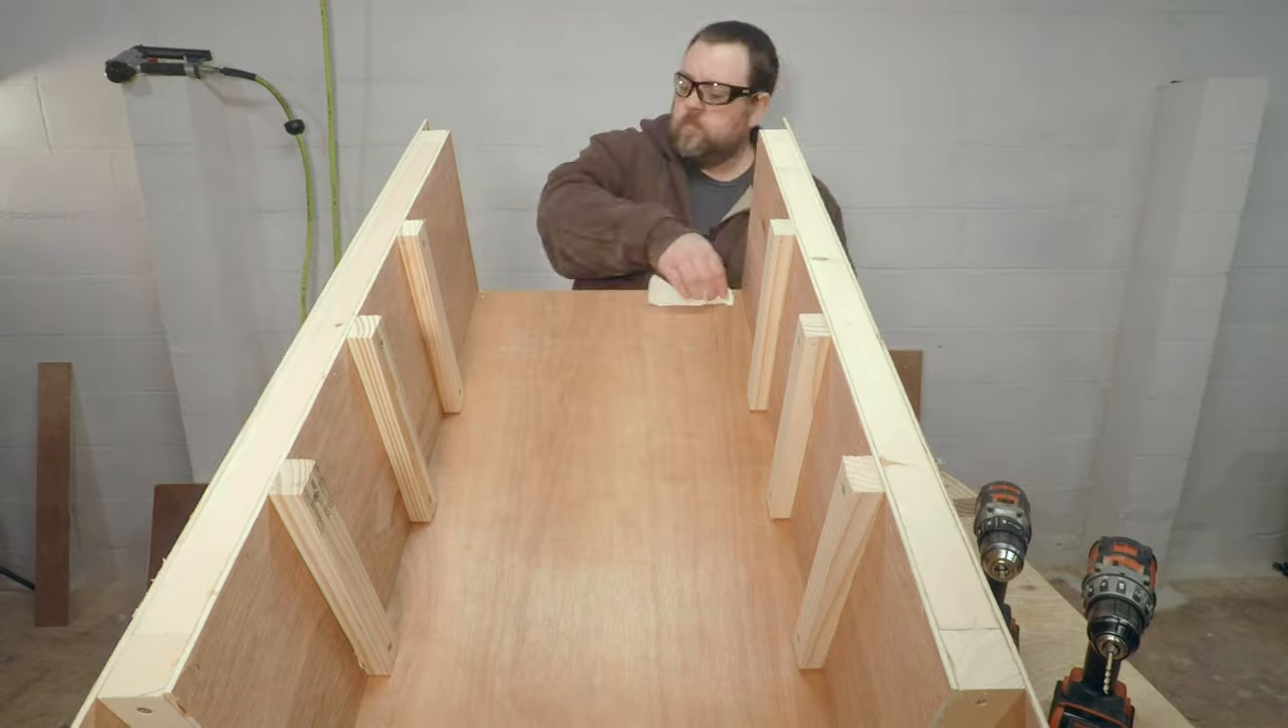Once the sides are installed I went ahead and put the bottom on.